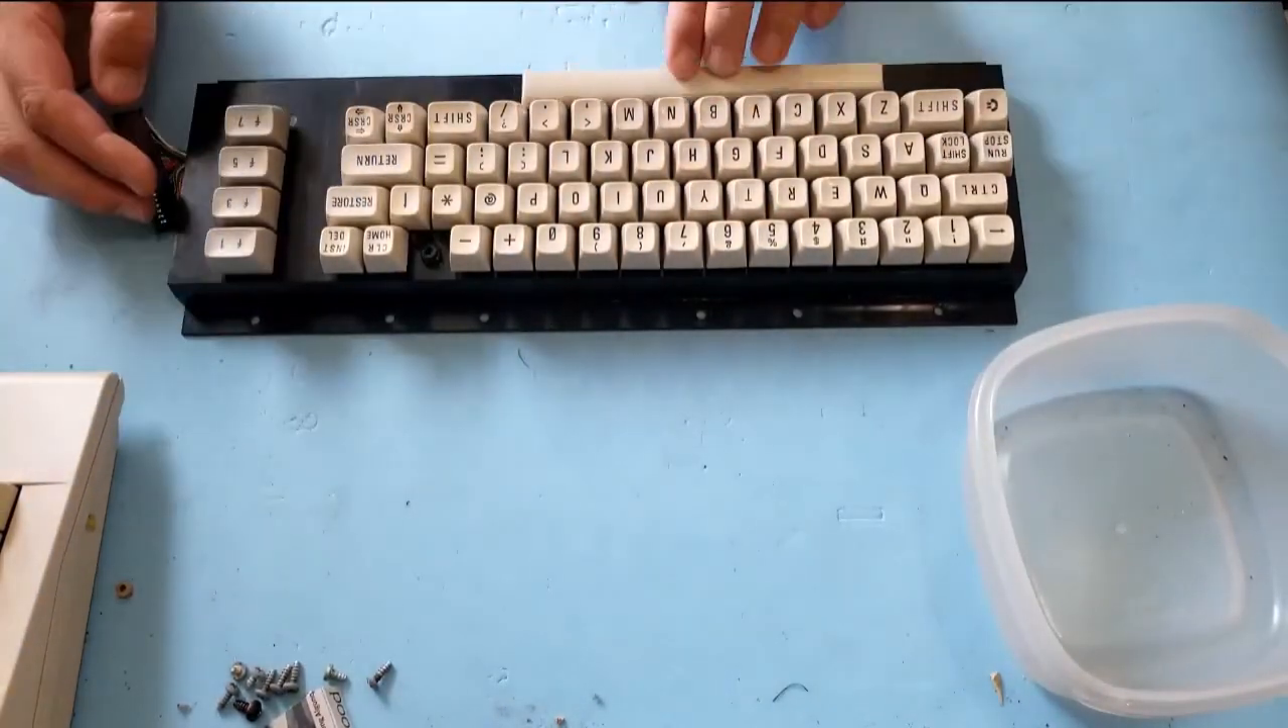Yeah, I know we're still missing one keycap.